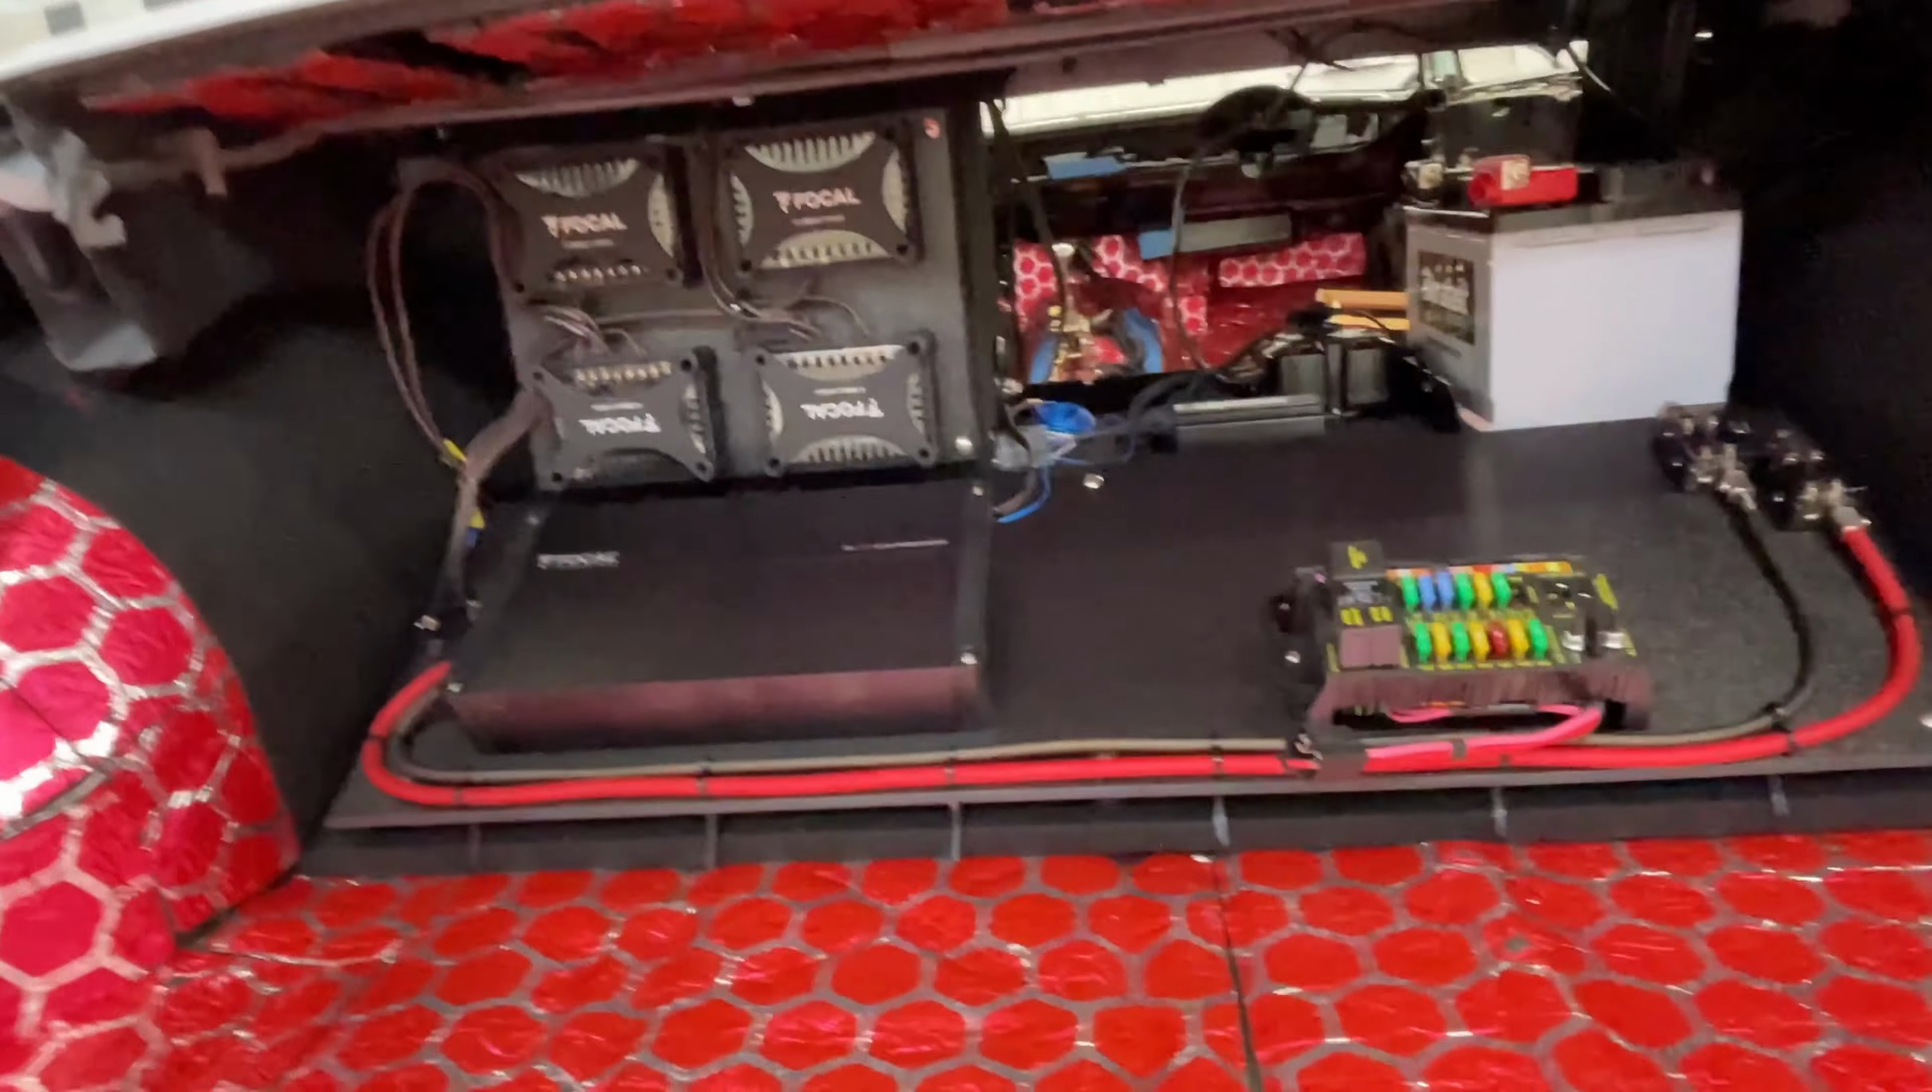I got the speaker components in happy with where that is.